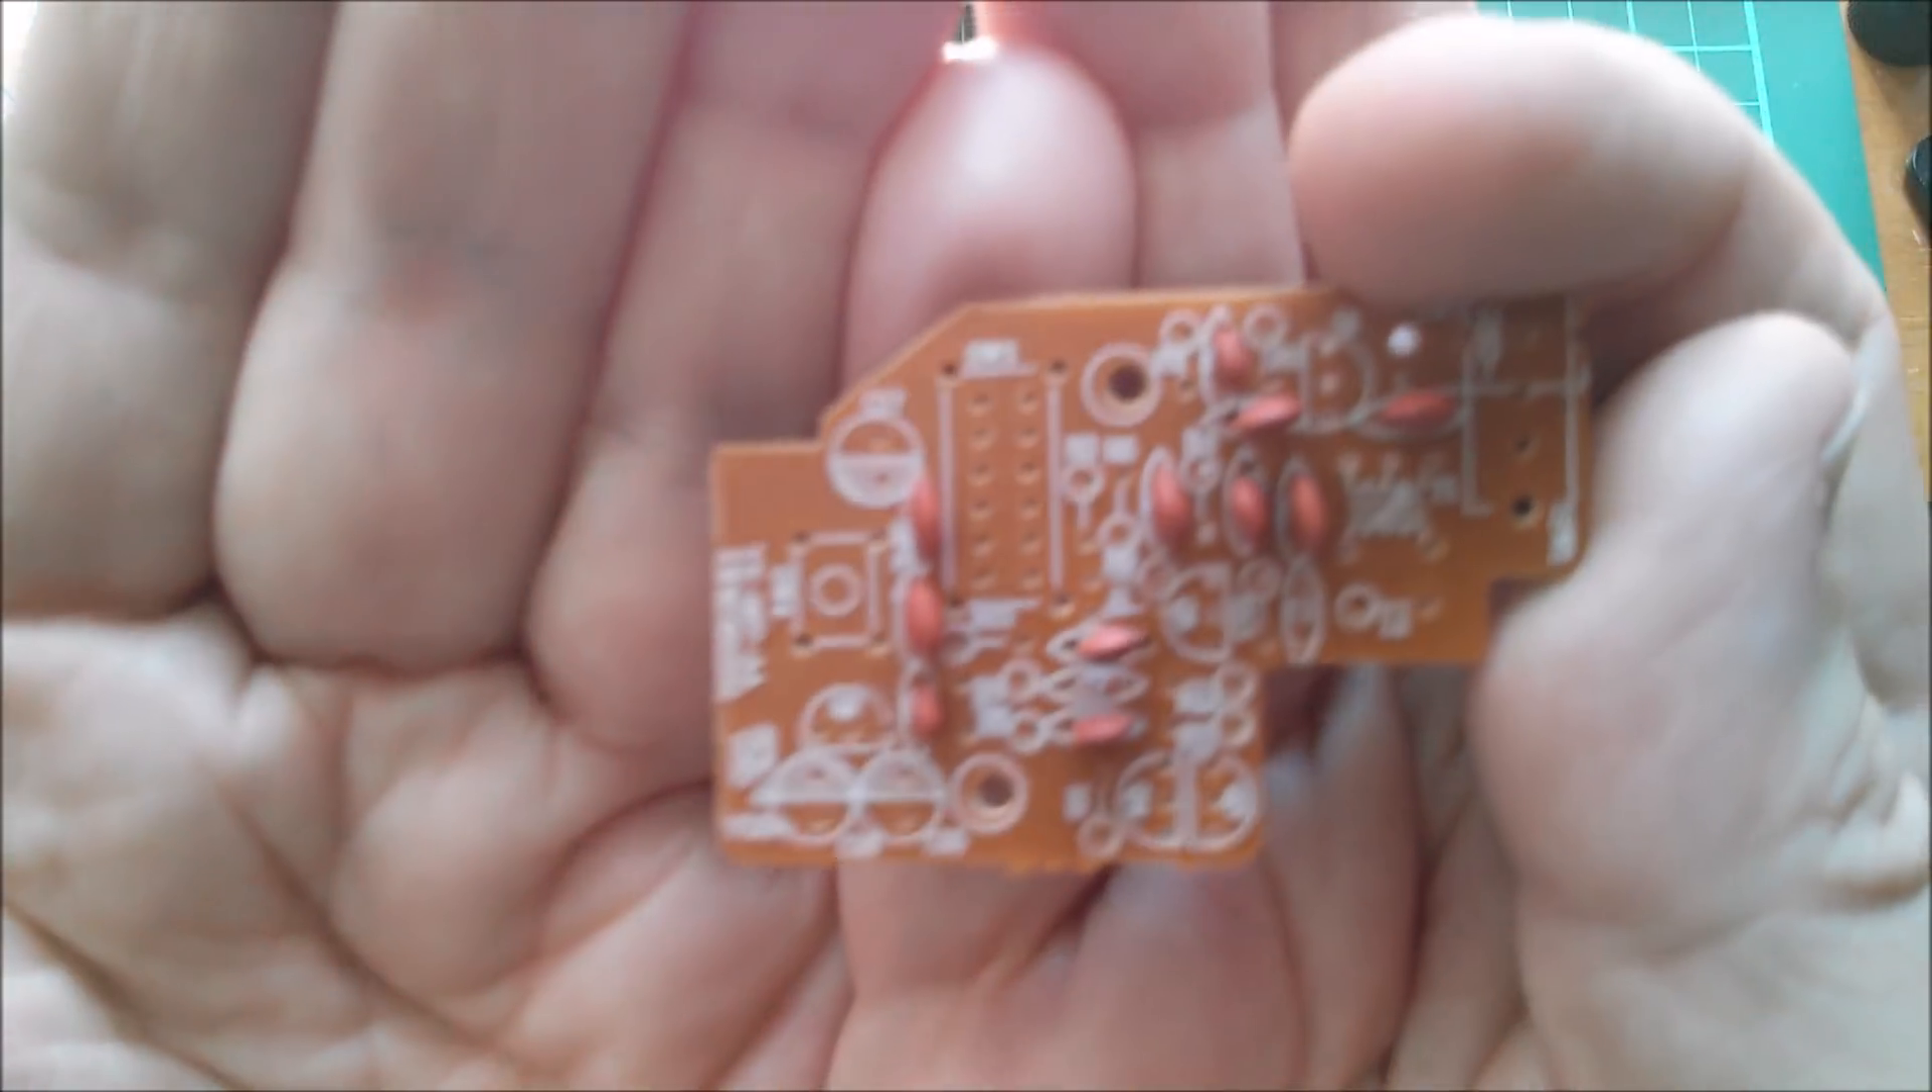There are all the ceramic caps in, they look rather nice actually, all matching colour to the colour of the board.